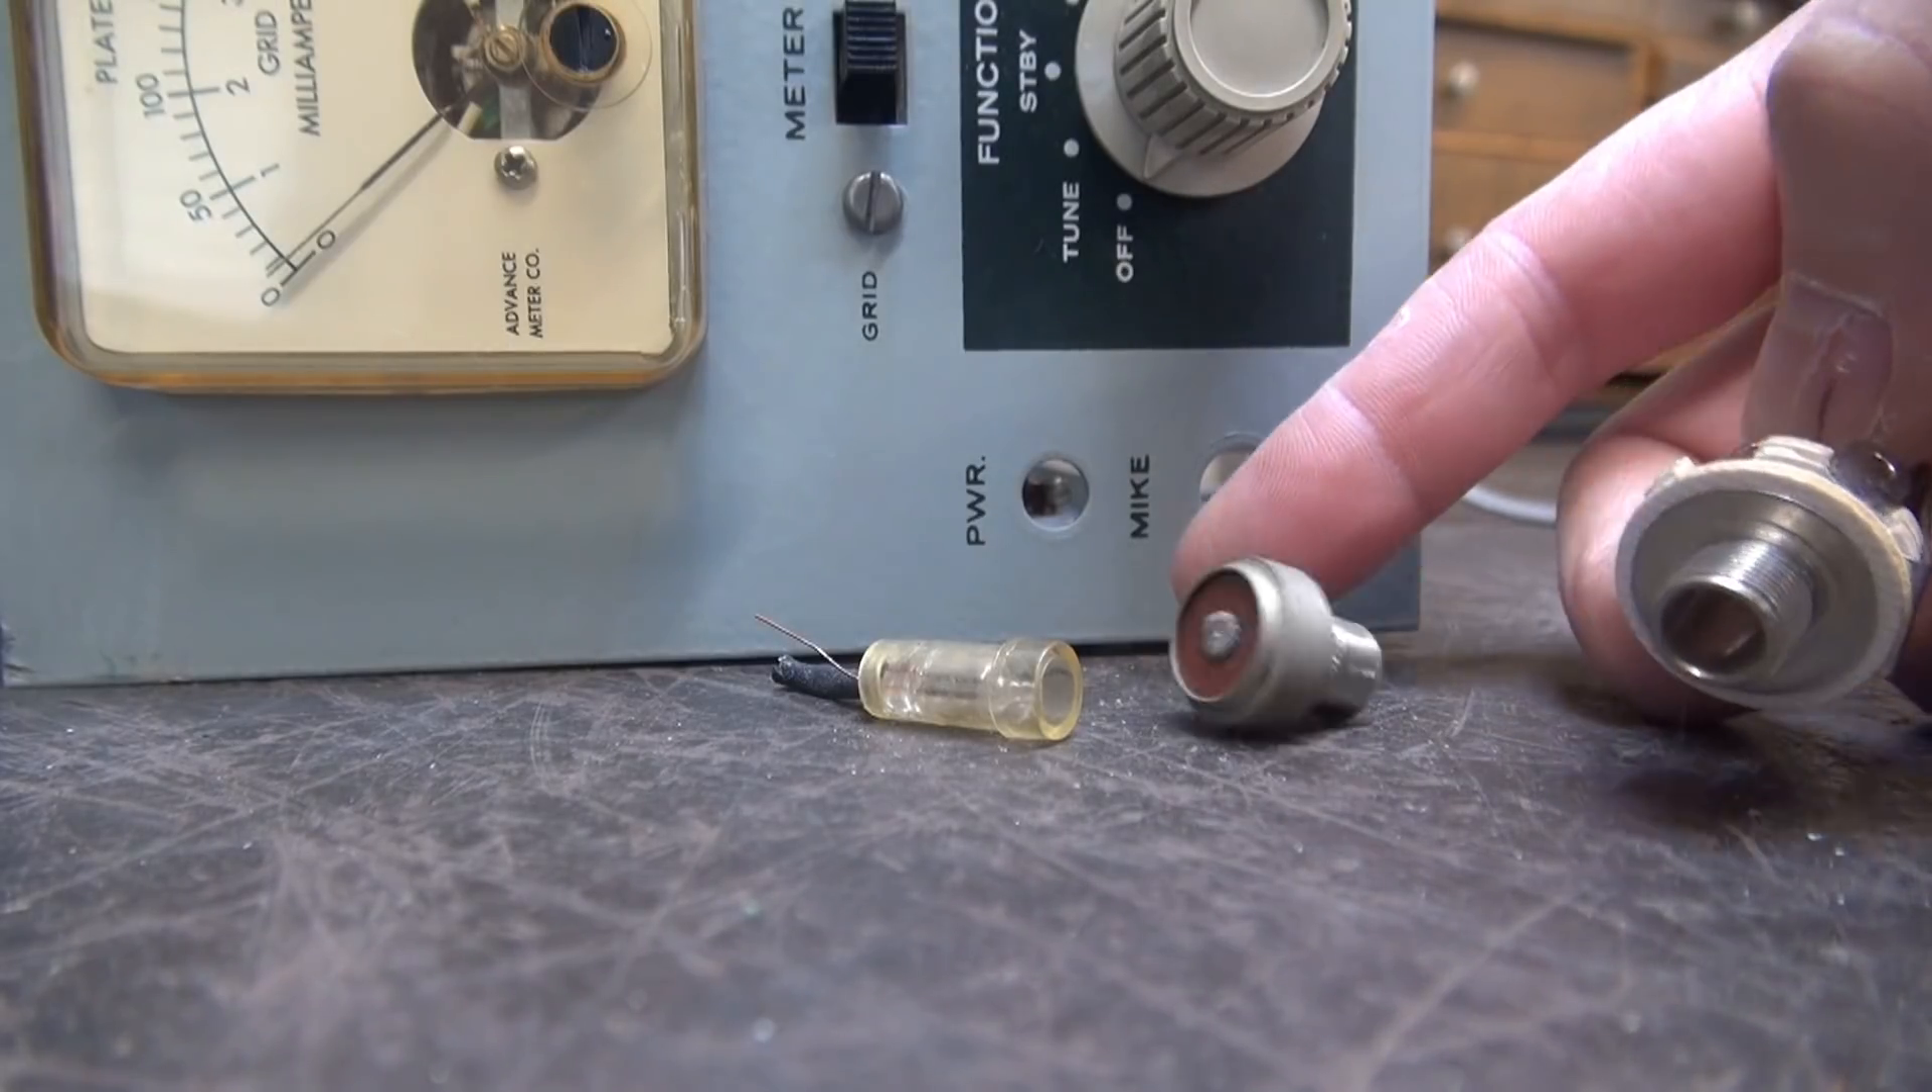All right so the stock mic jack is removed and so is this little neon lamp there the little power lamp.